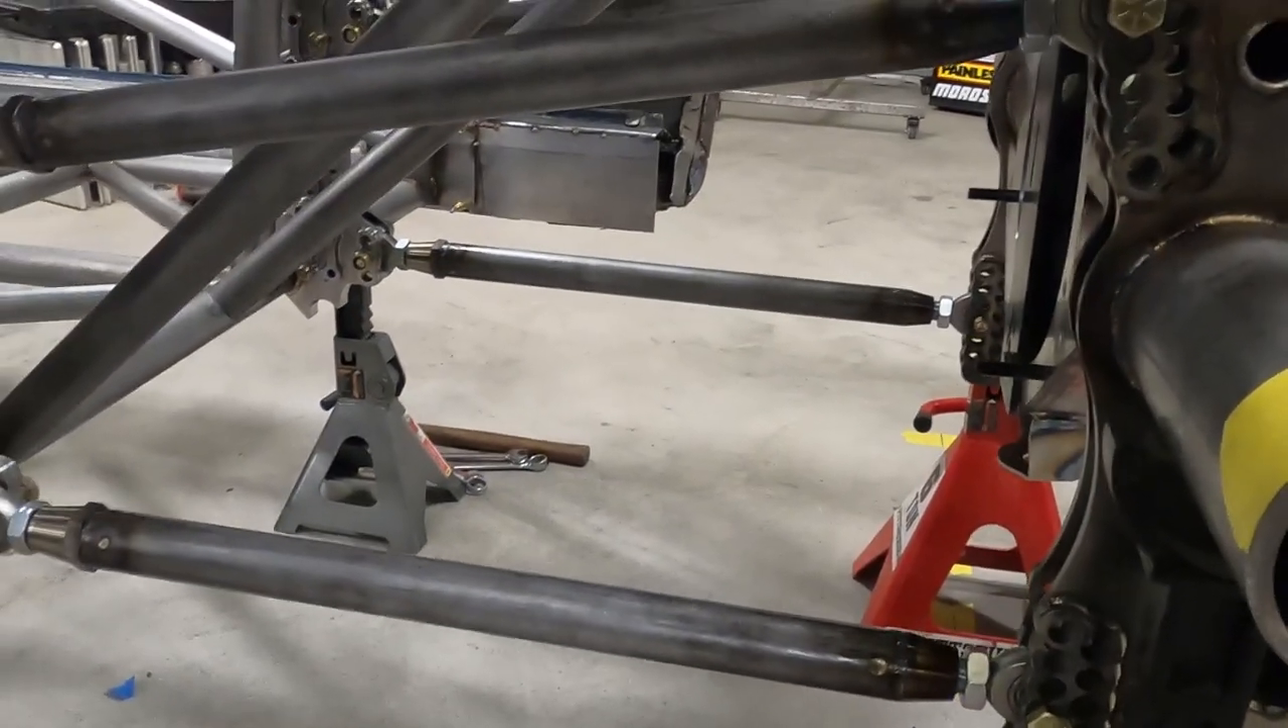But four link bars are in obviously they're just mocked up throwing in random holes and whatnot but uh it's getting there.